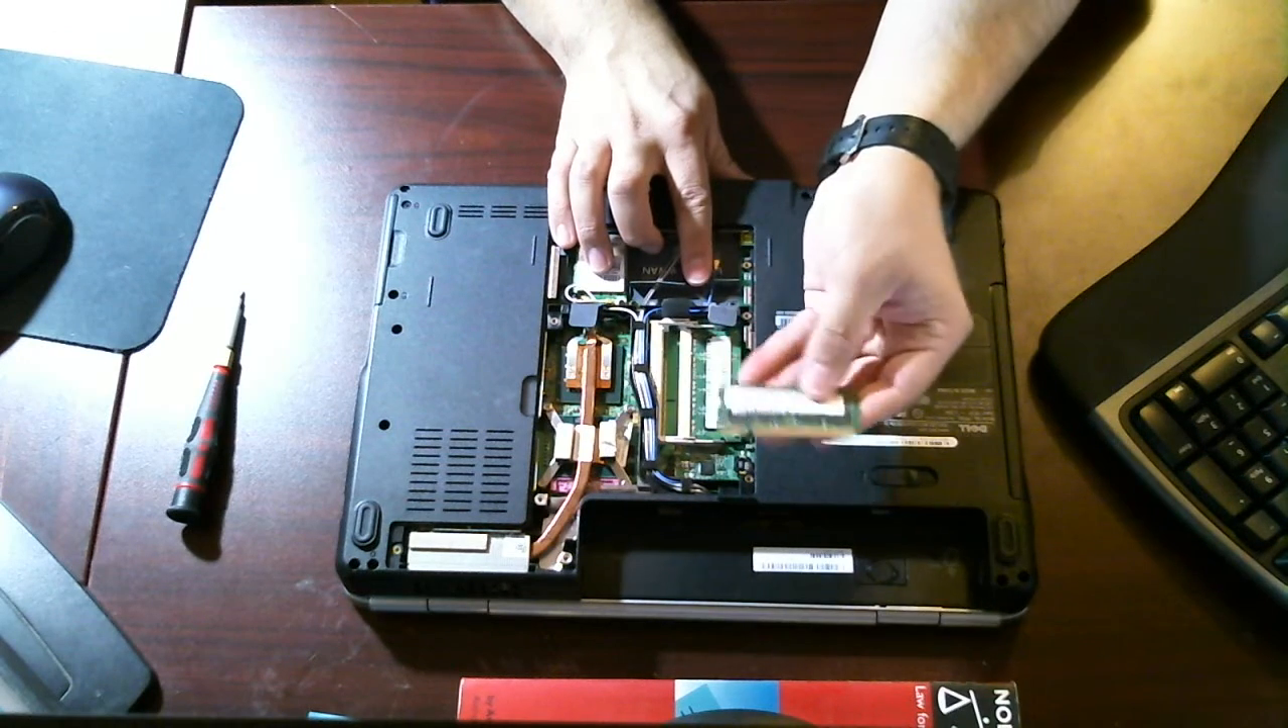And the RAM should pop up like so. There's the RAM.